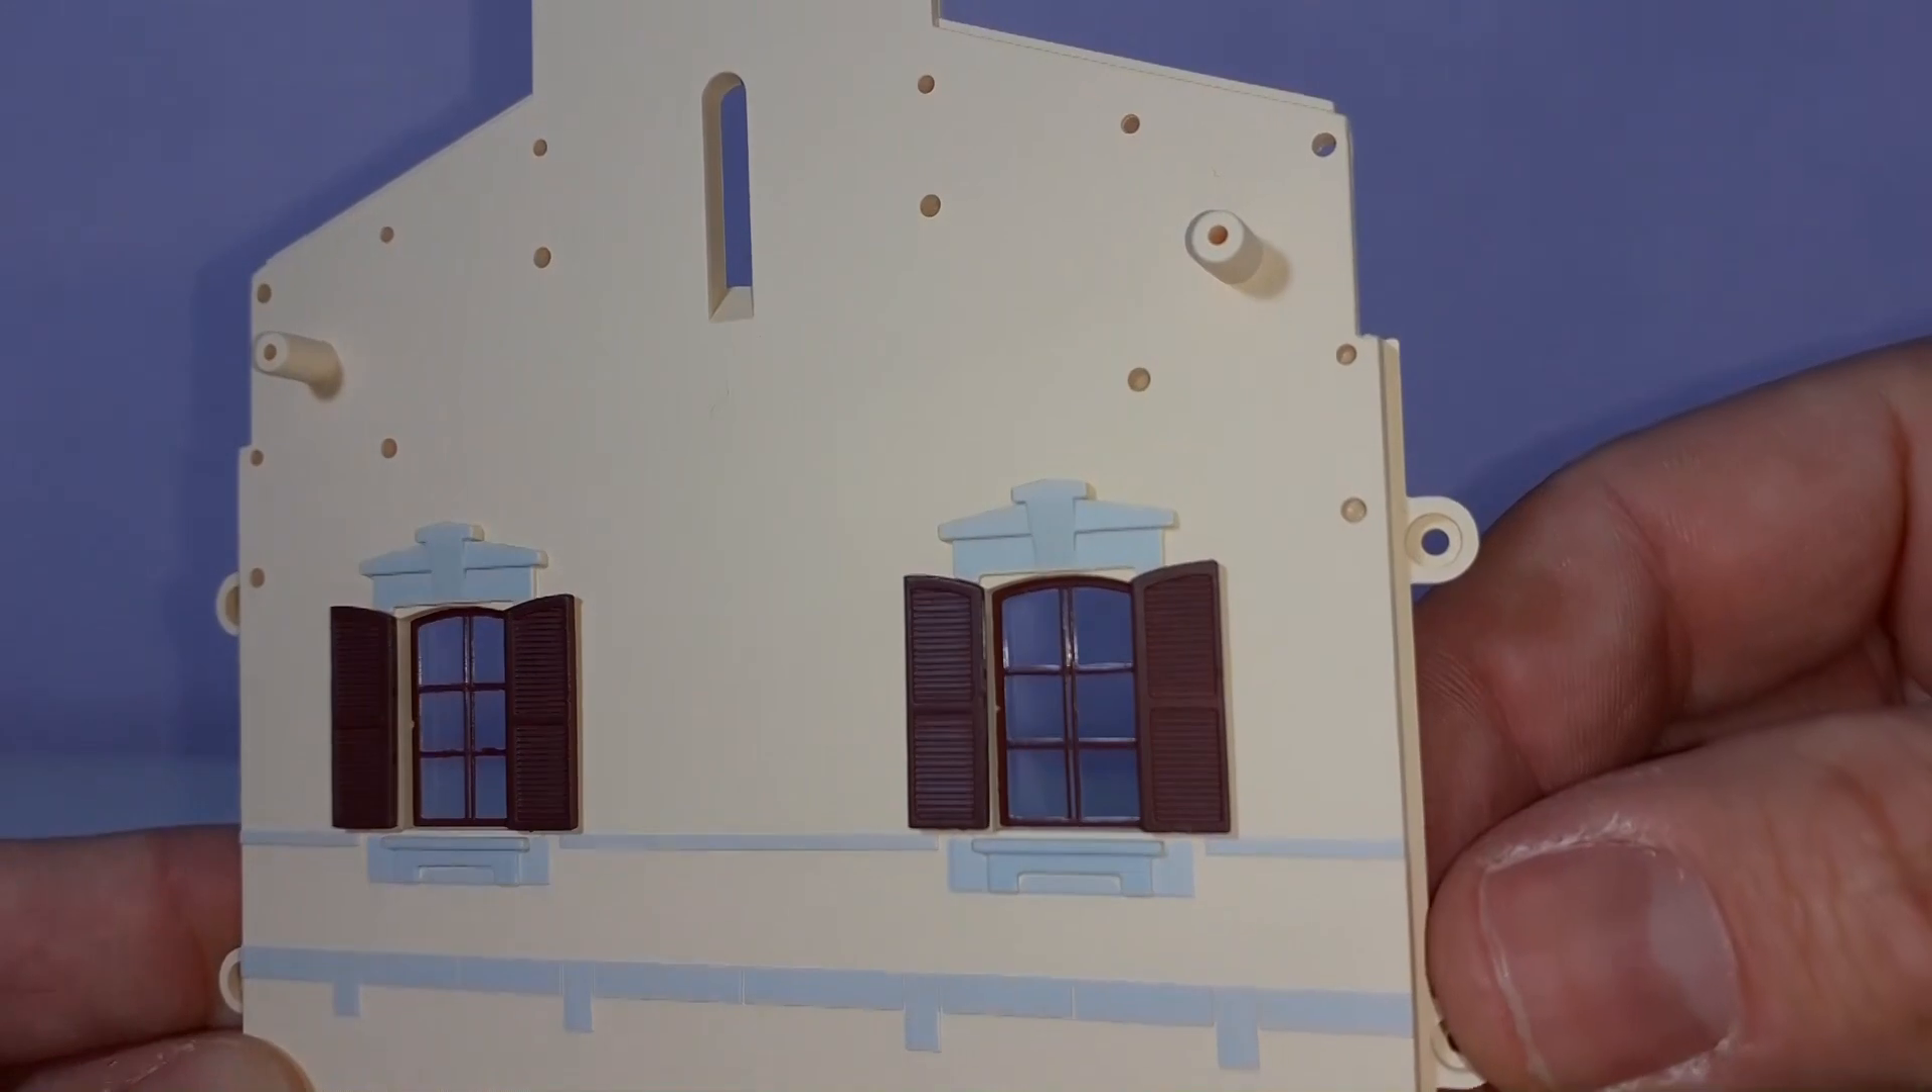Ed ecco fatto abbiamo finito di assemblare le due finestre con le persiane.